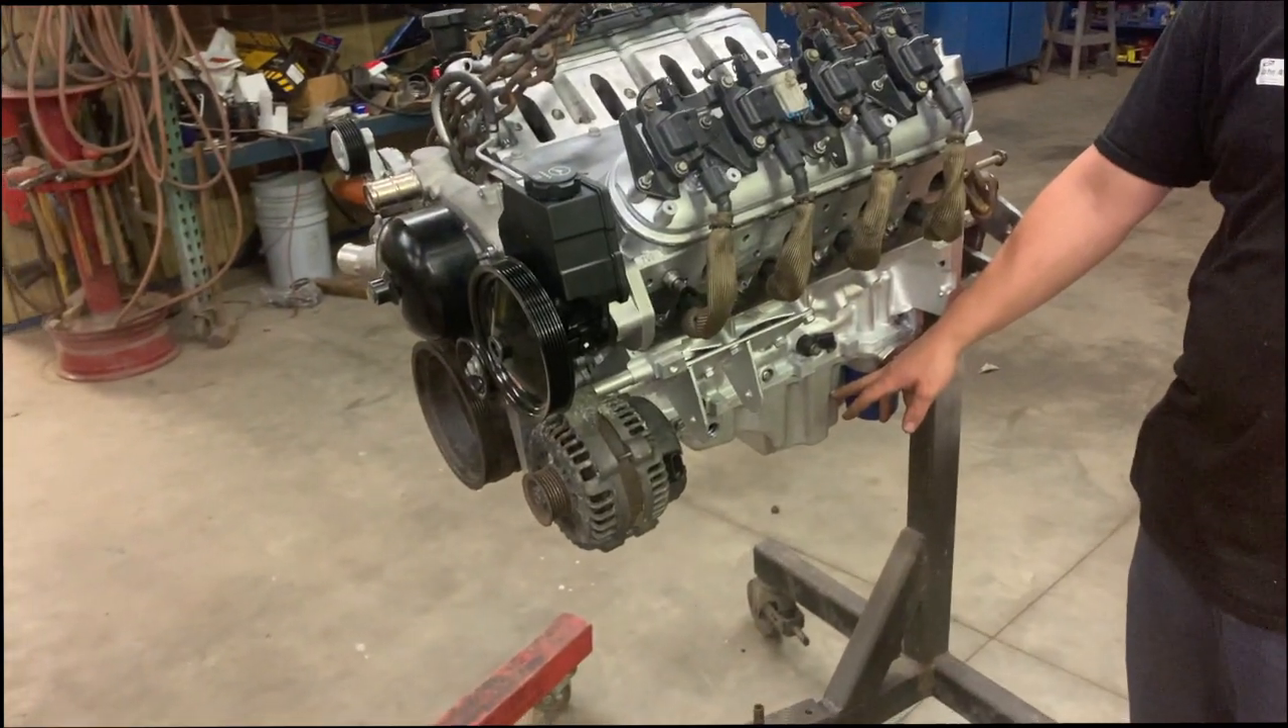I went ahead and put the whole front accessory drives on.